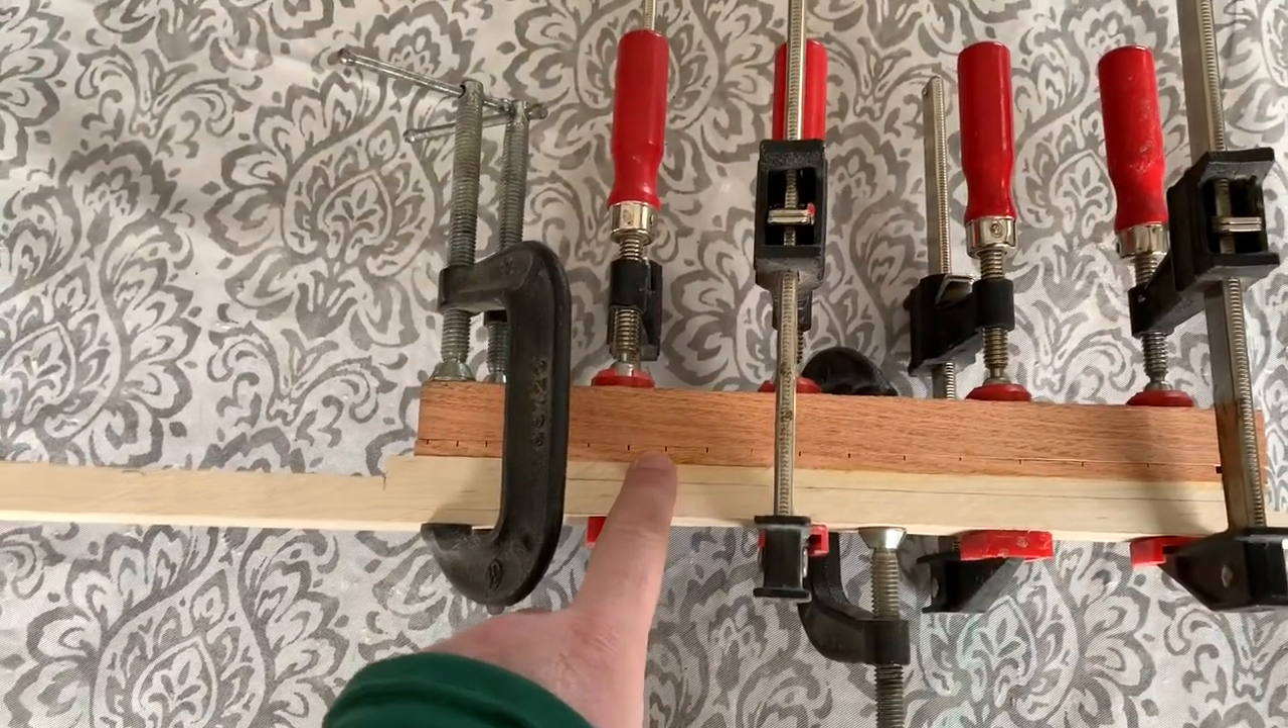Here's our glue up for the fretboard you can see it uh sandwiched in there this is just a straight piece to distribute the clamping pressure.